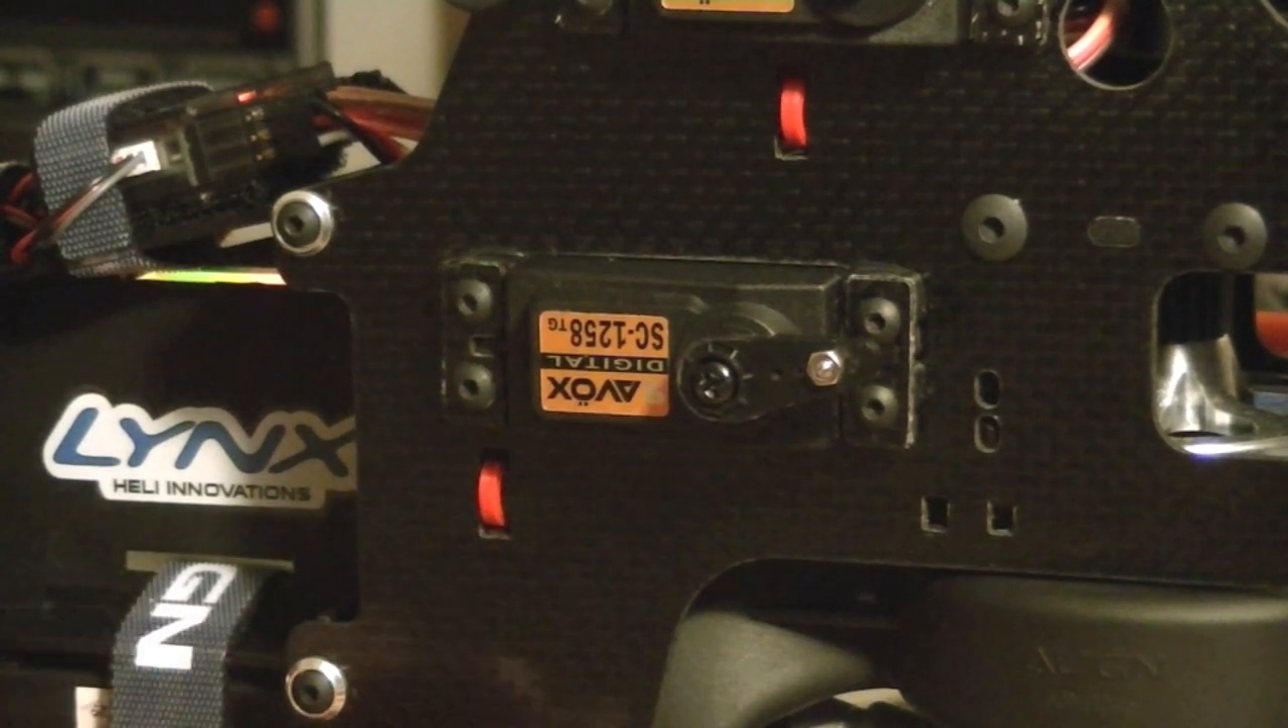I've positioned my servo horn and I've put my ball on.